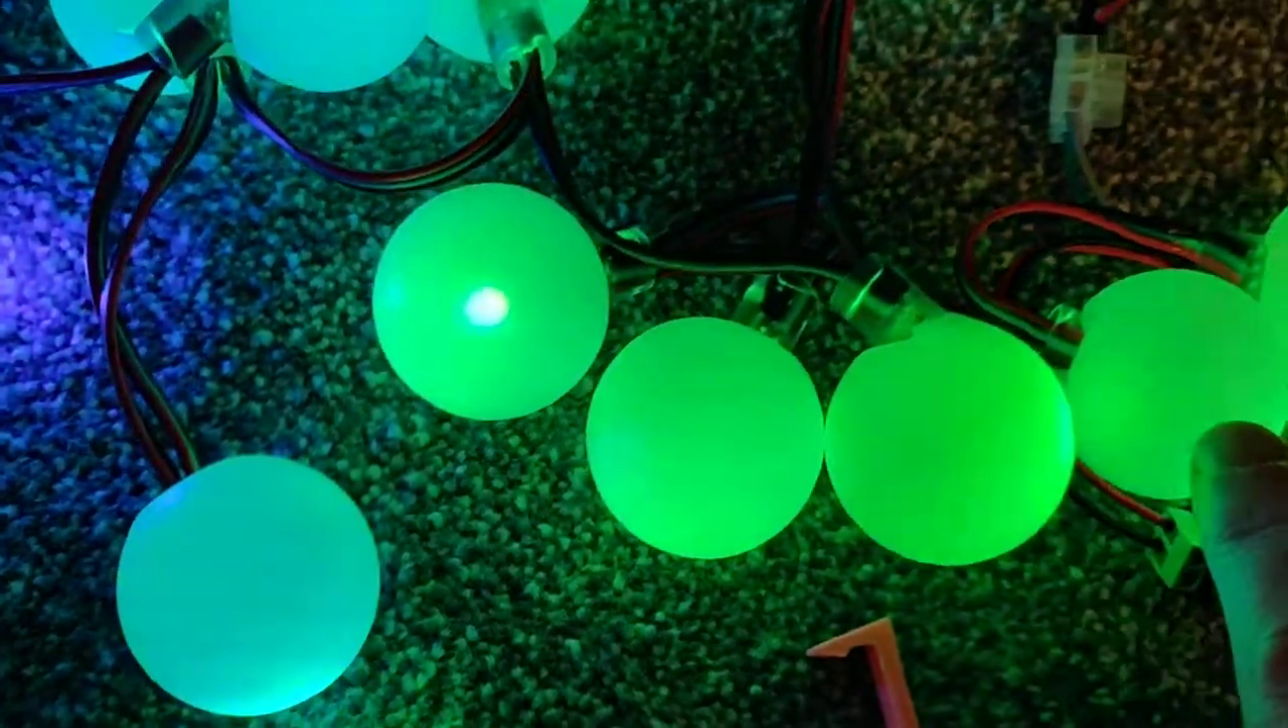This light is touching the front of the ball so that's not great while these aren't.